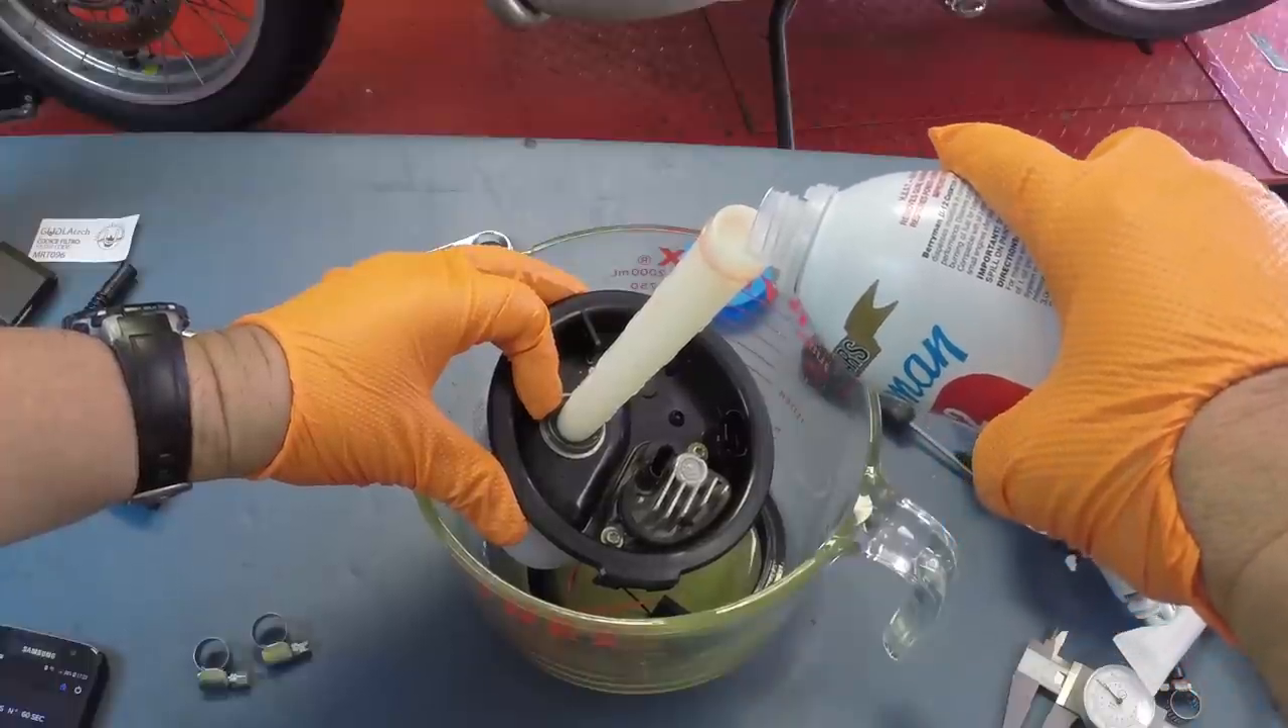I've got my turkey baster screwed into that fitting.